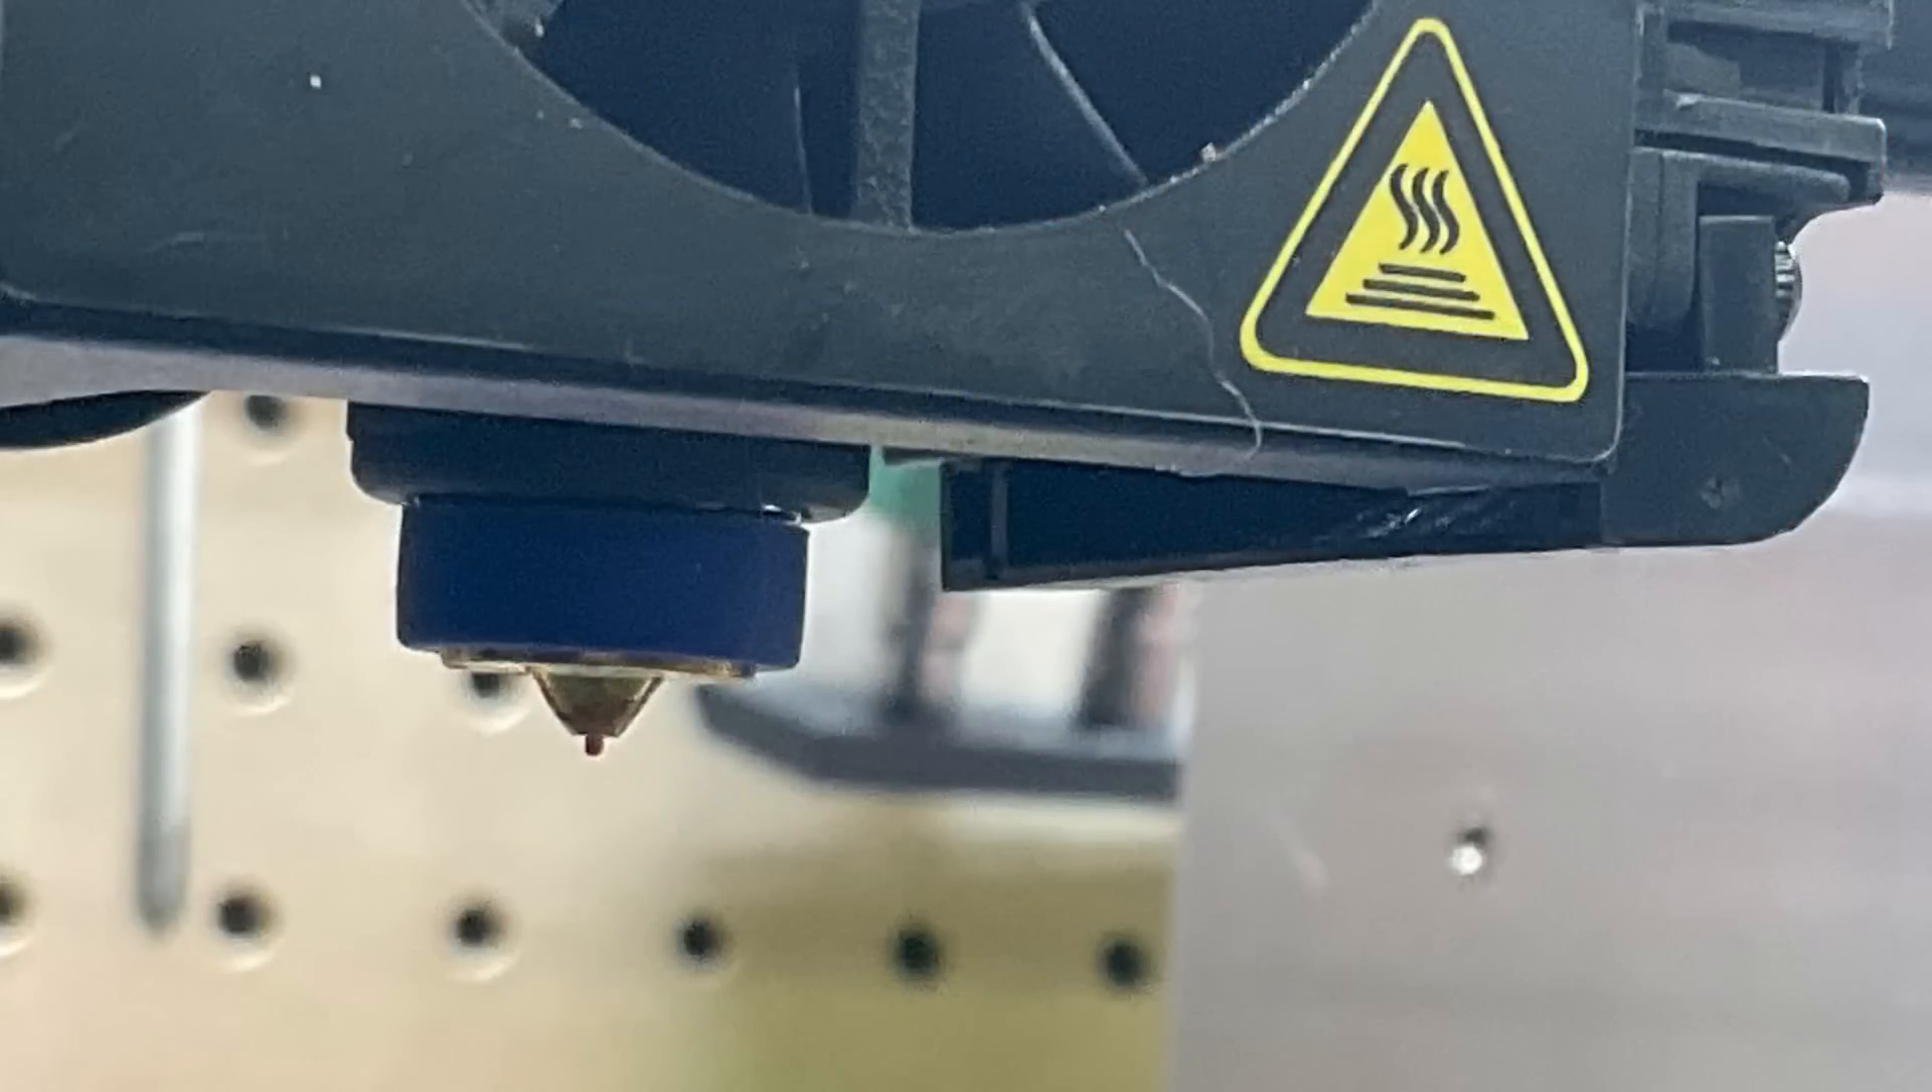I looked at the nozzle and the cooling fan duct was way above the nozzle.